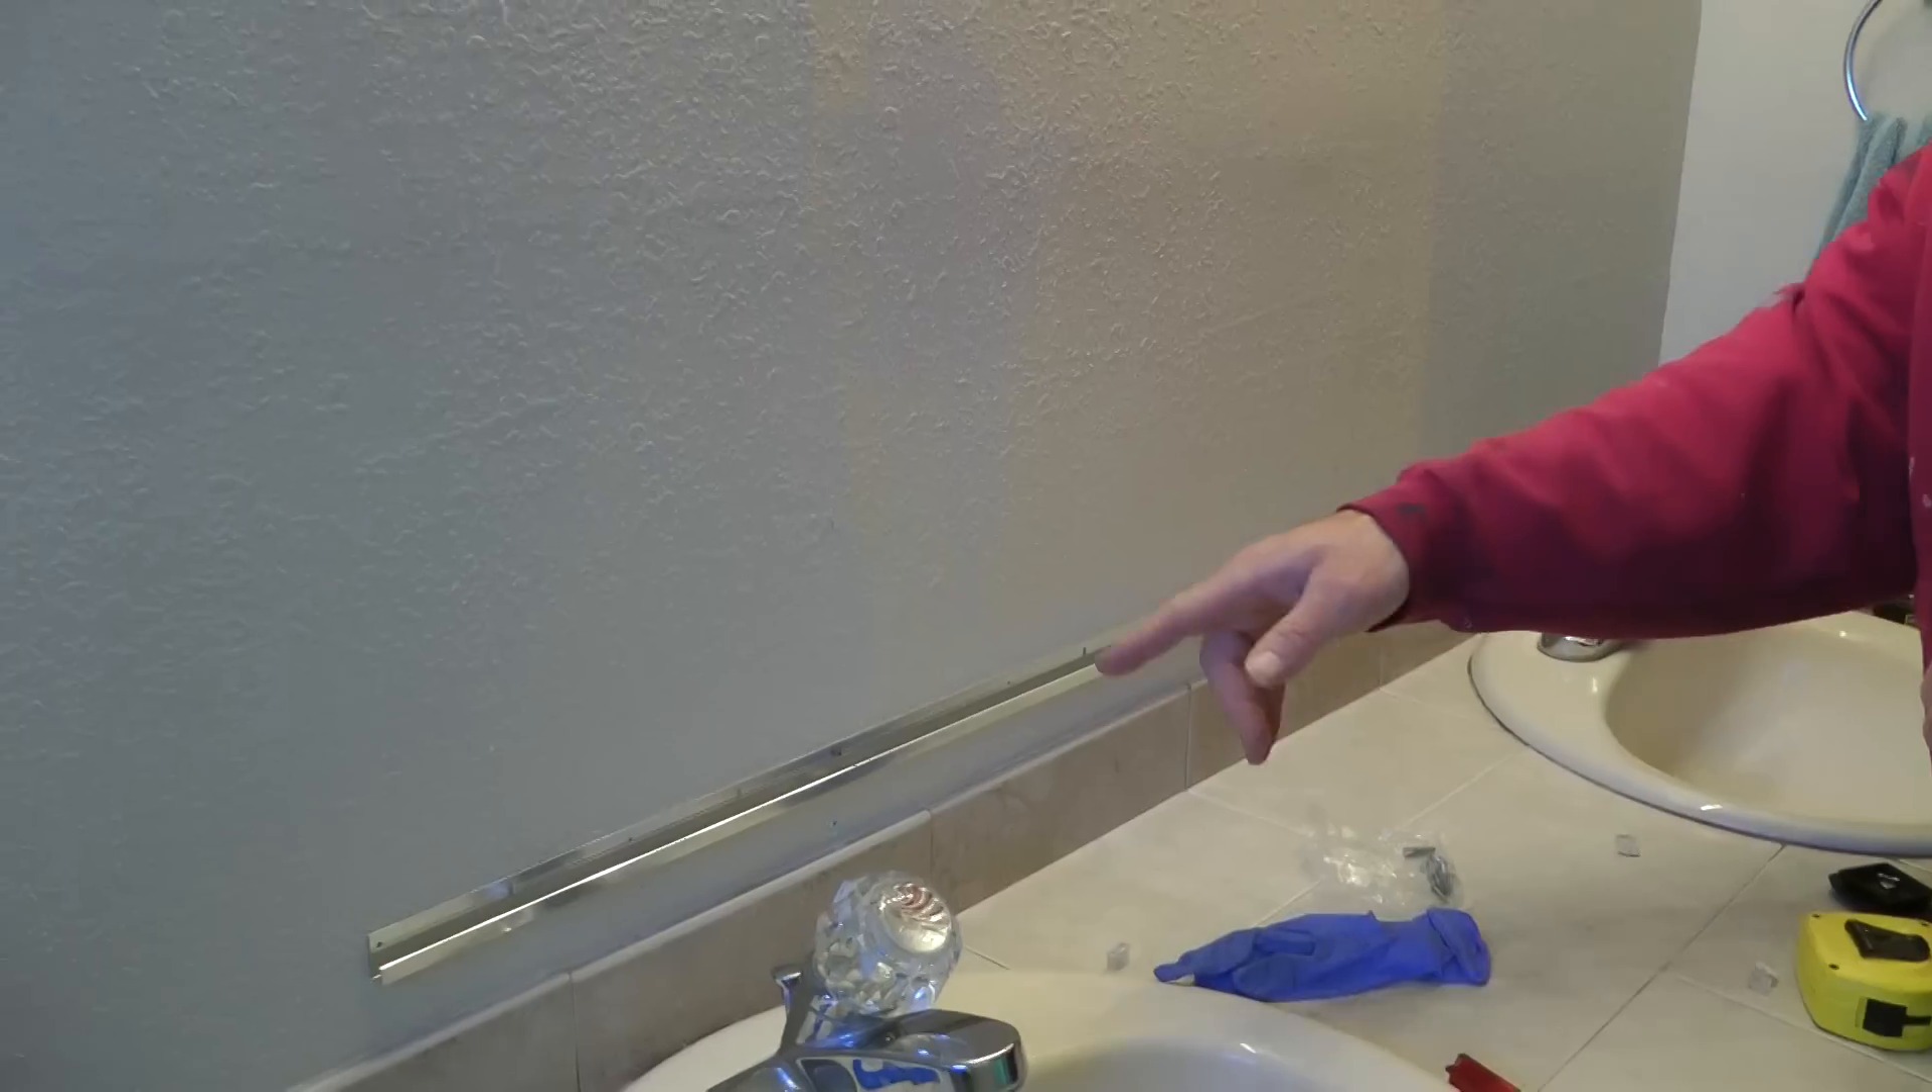I've got the J channel put on there.